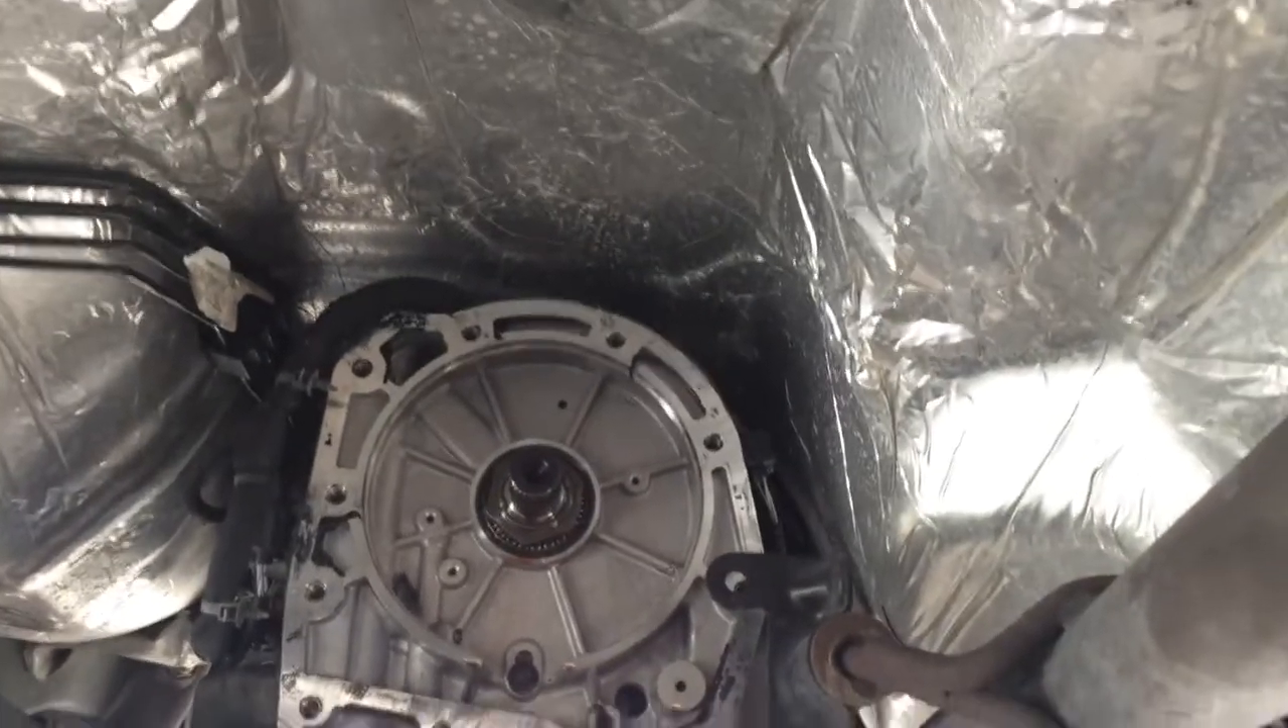Here is the transmission with the extension removed.